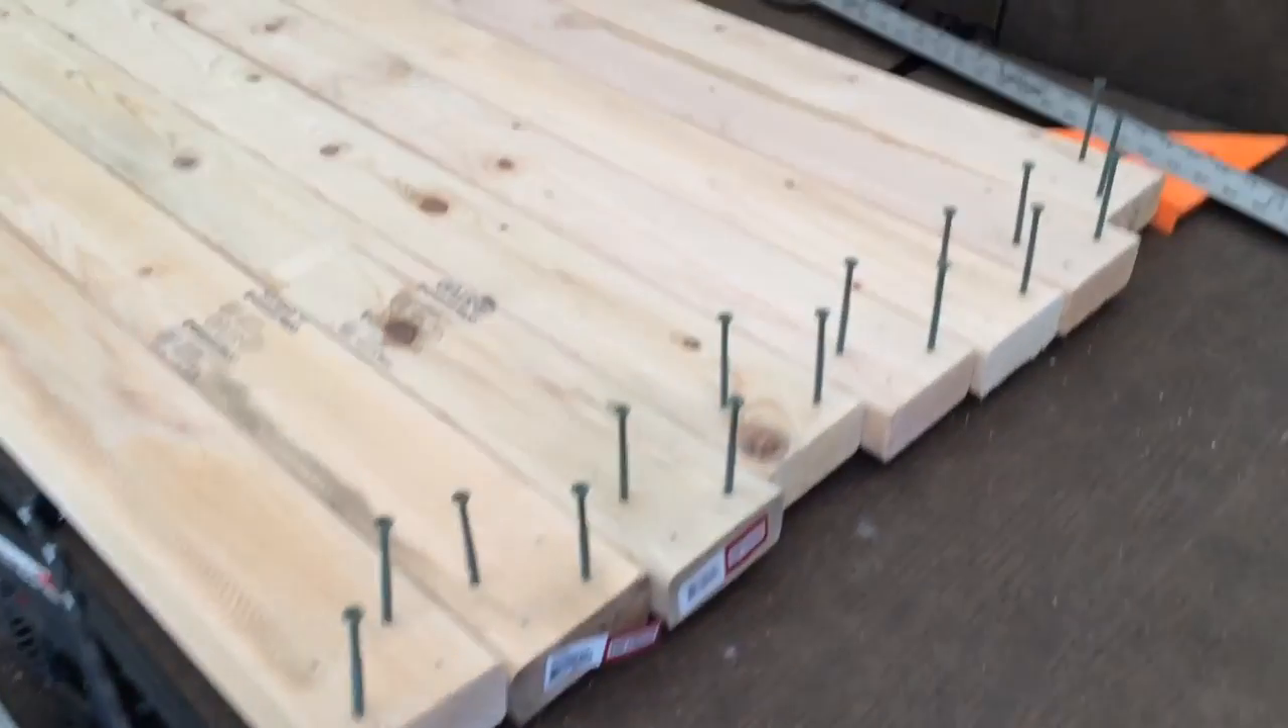Okay, we got all of the four foot lateral pieces with two screws set per board and so now we can get to piece the shell together and screw it together.